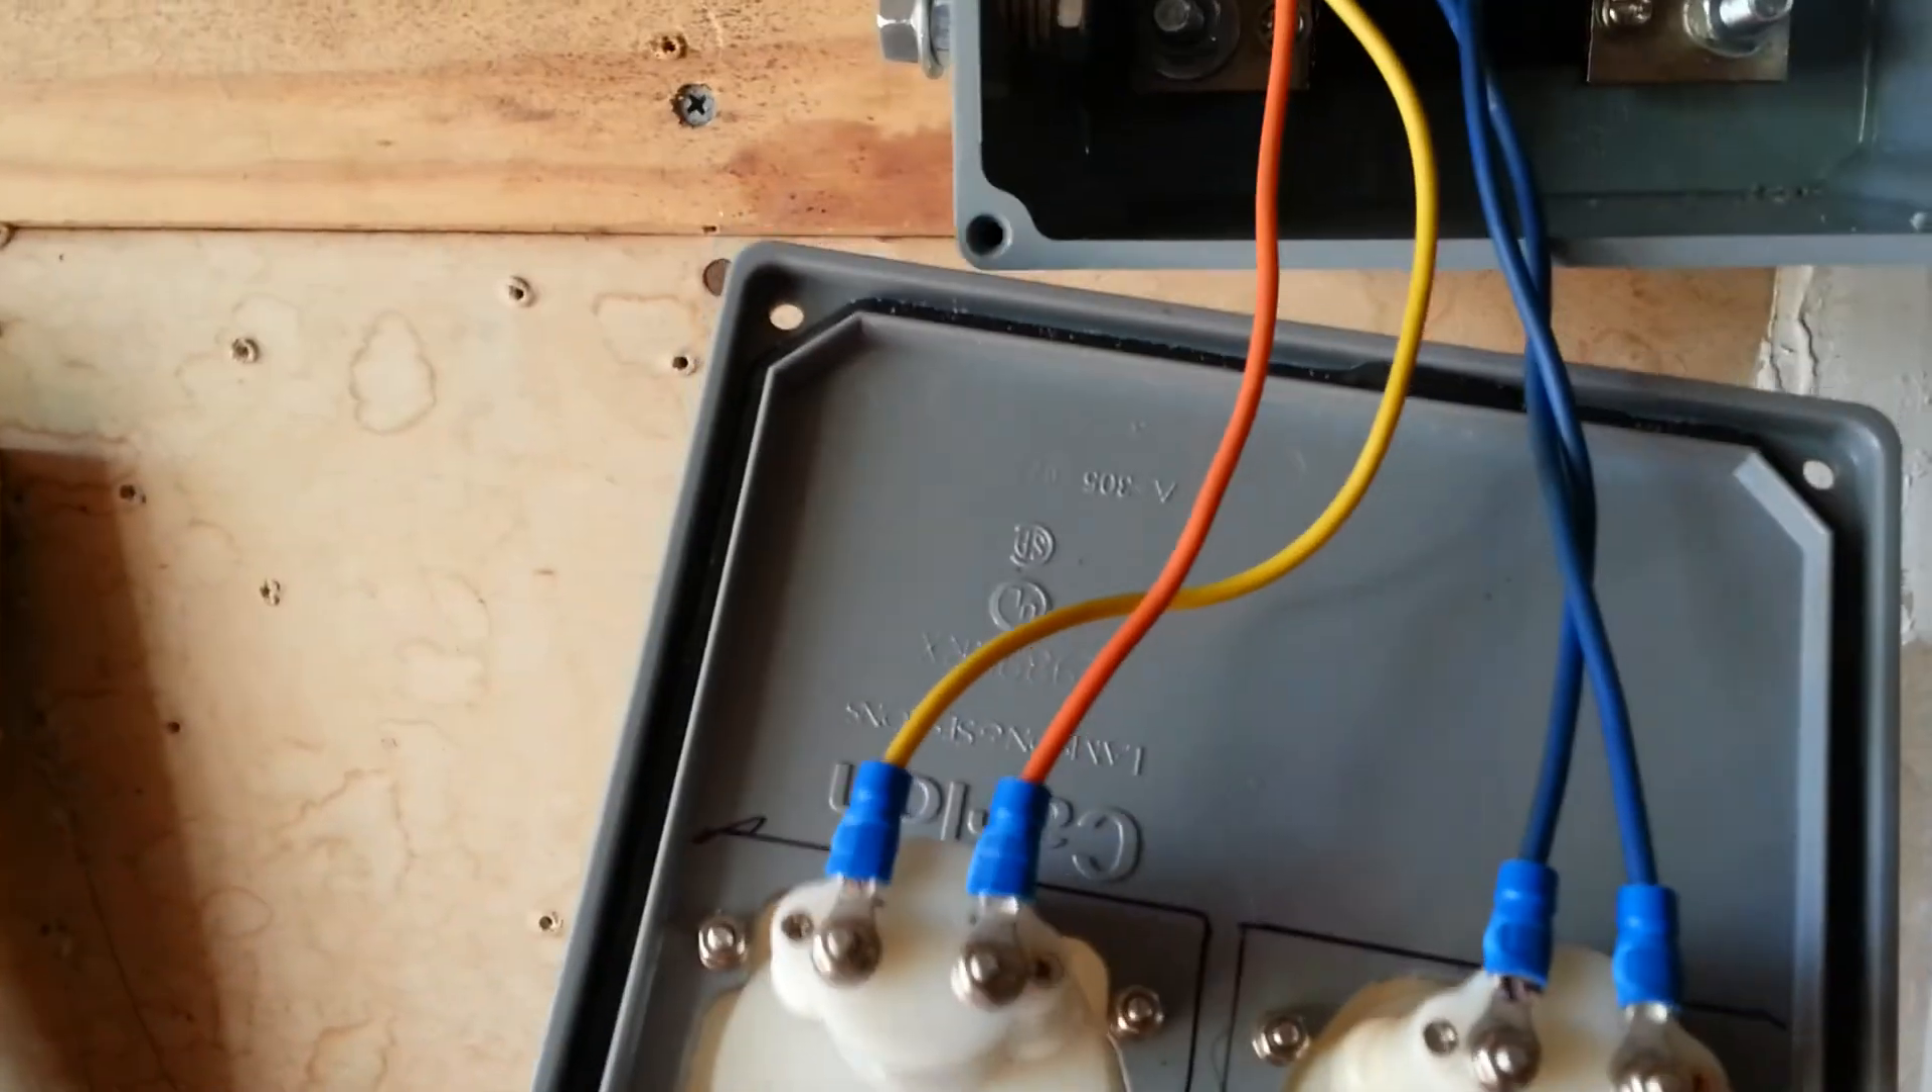Now I got the cover off.